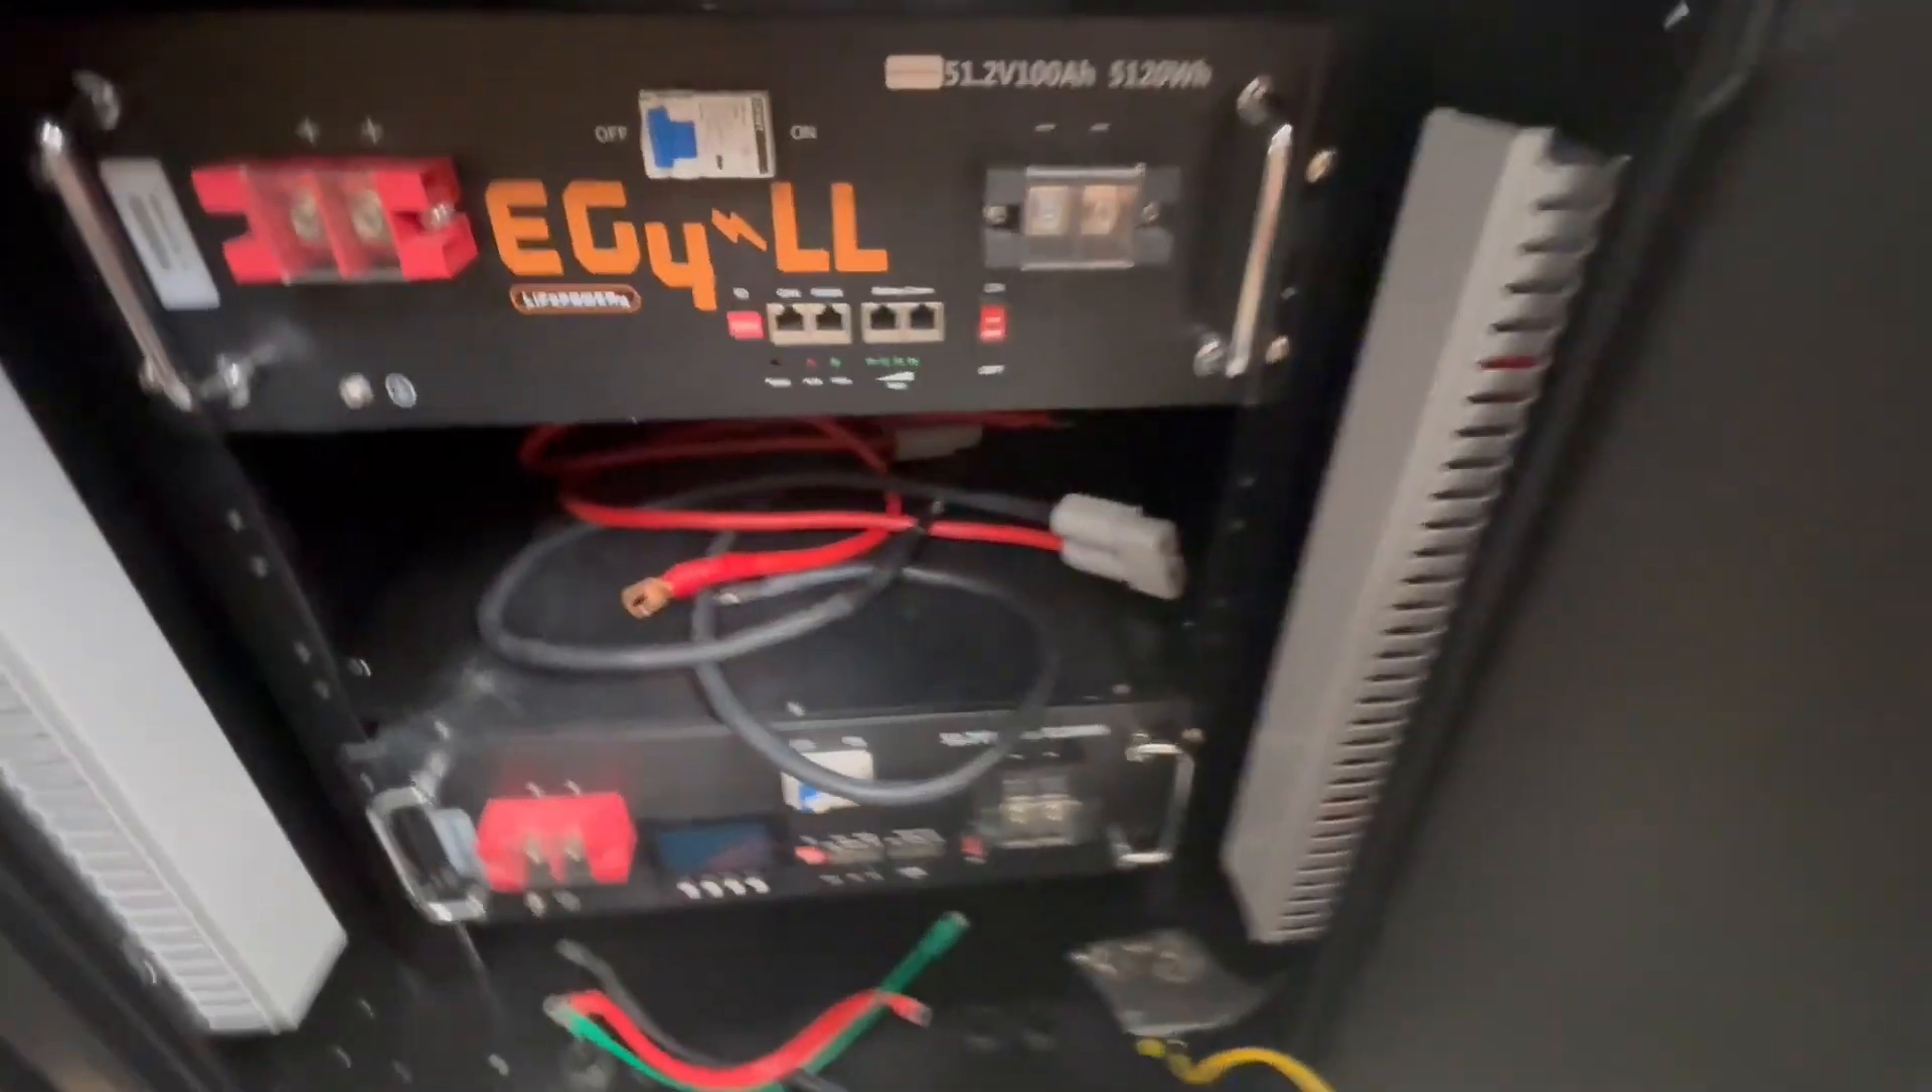We went ahead and installed two batteries in here but we haven't connected them yet.